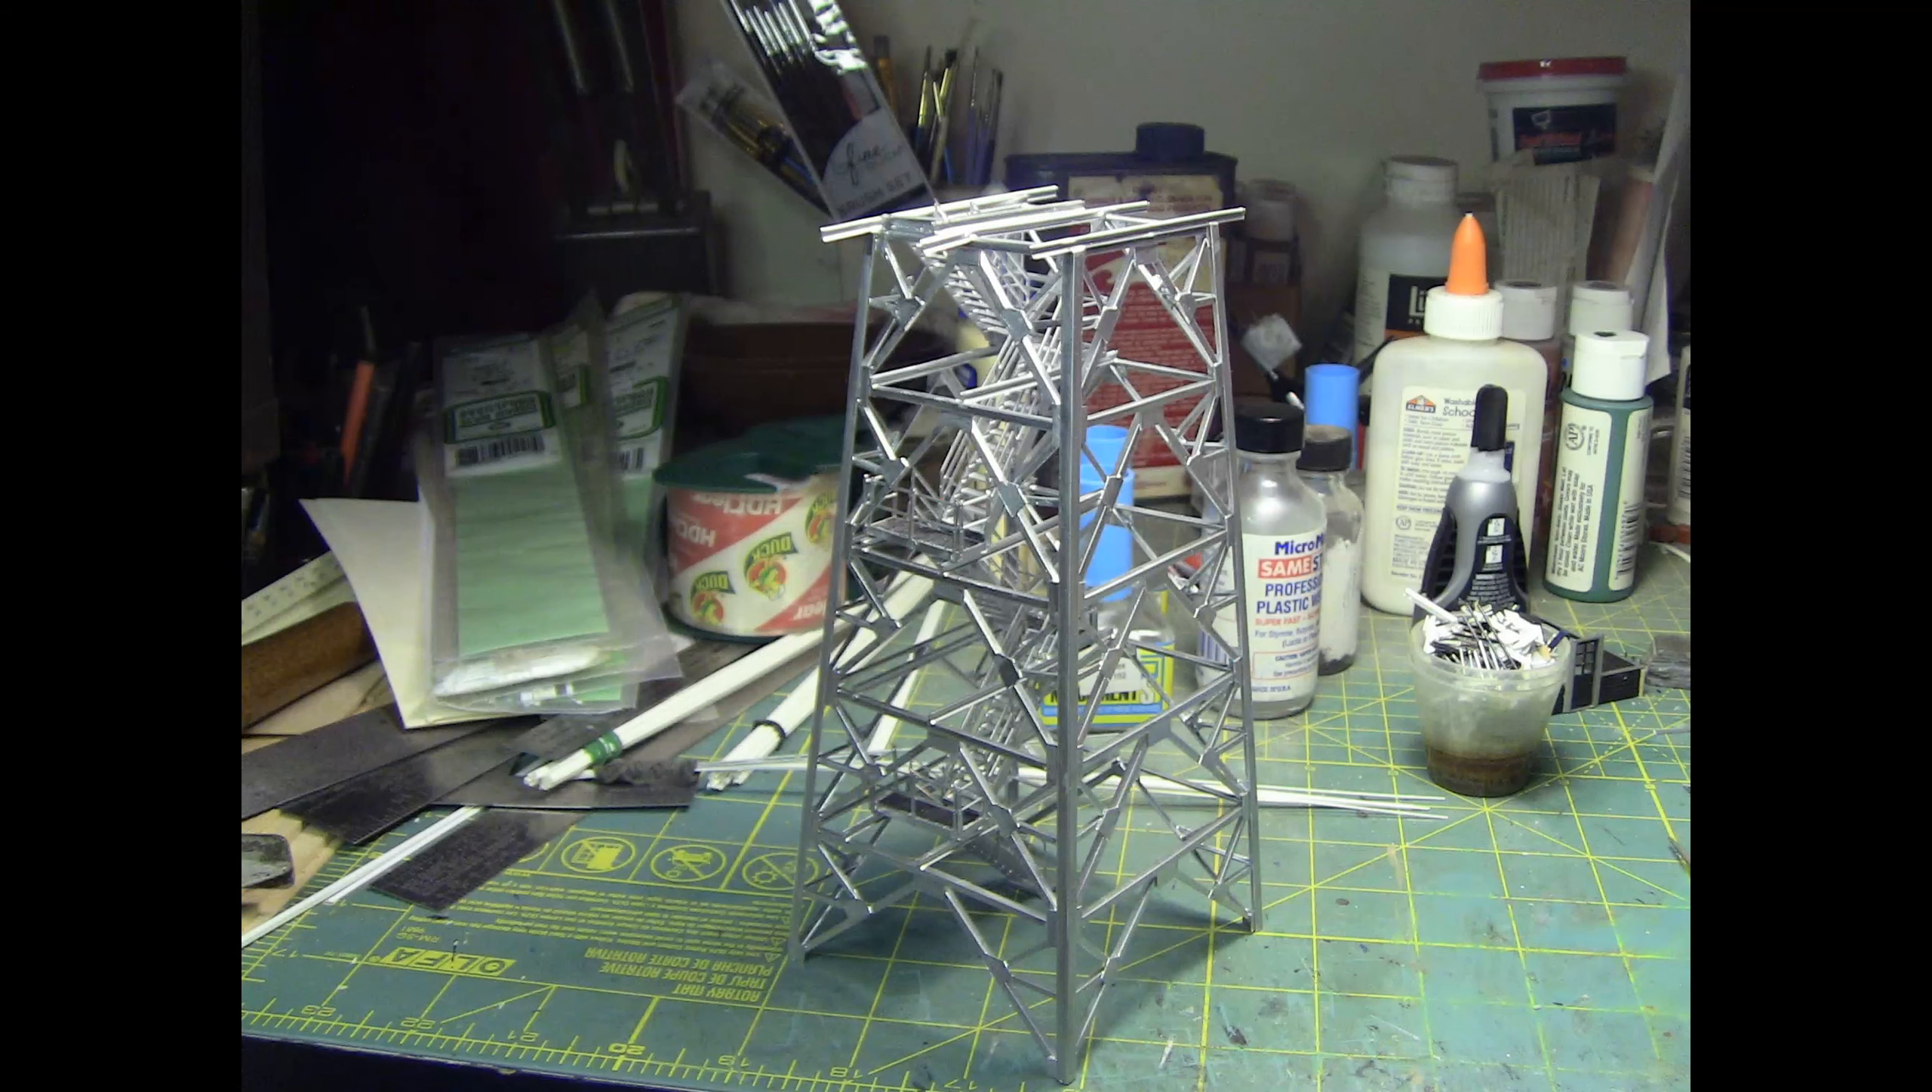And you can see all the angles are in place.